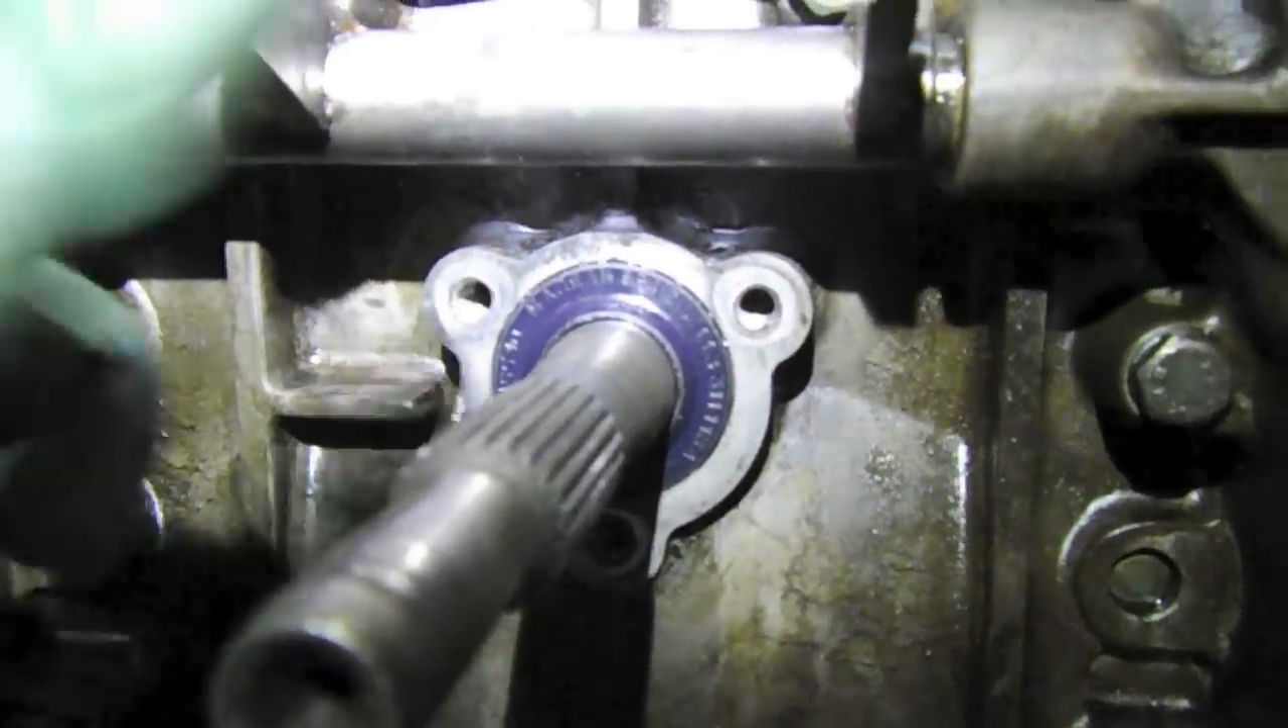And I now have a new input seal on the transmission.